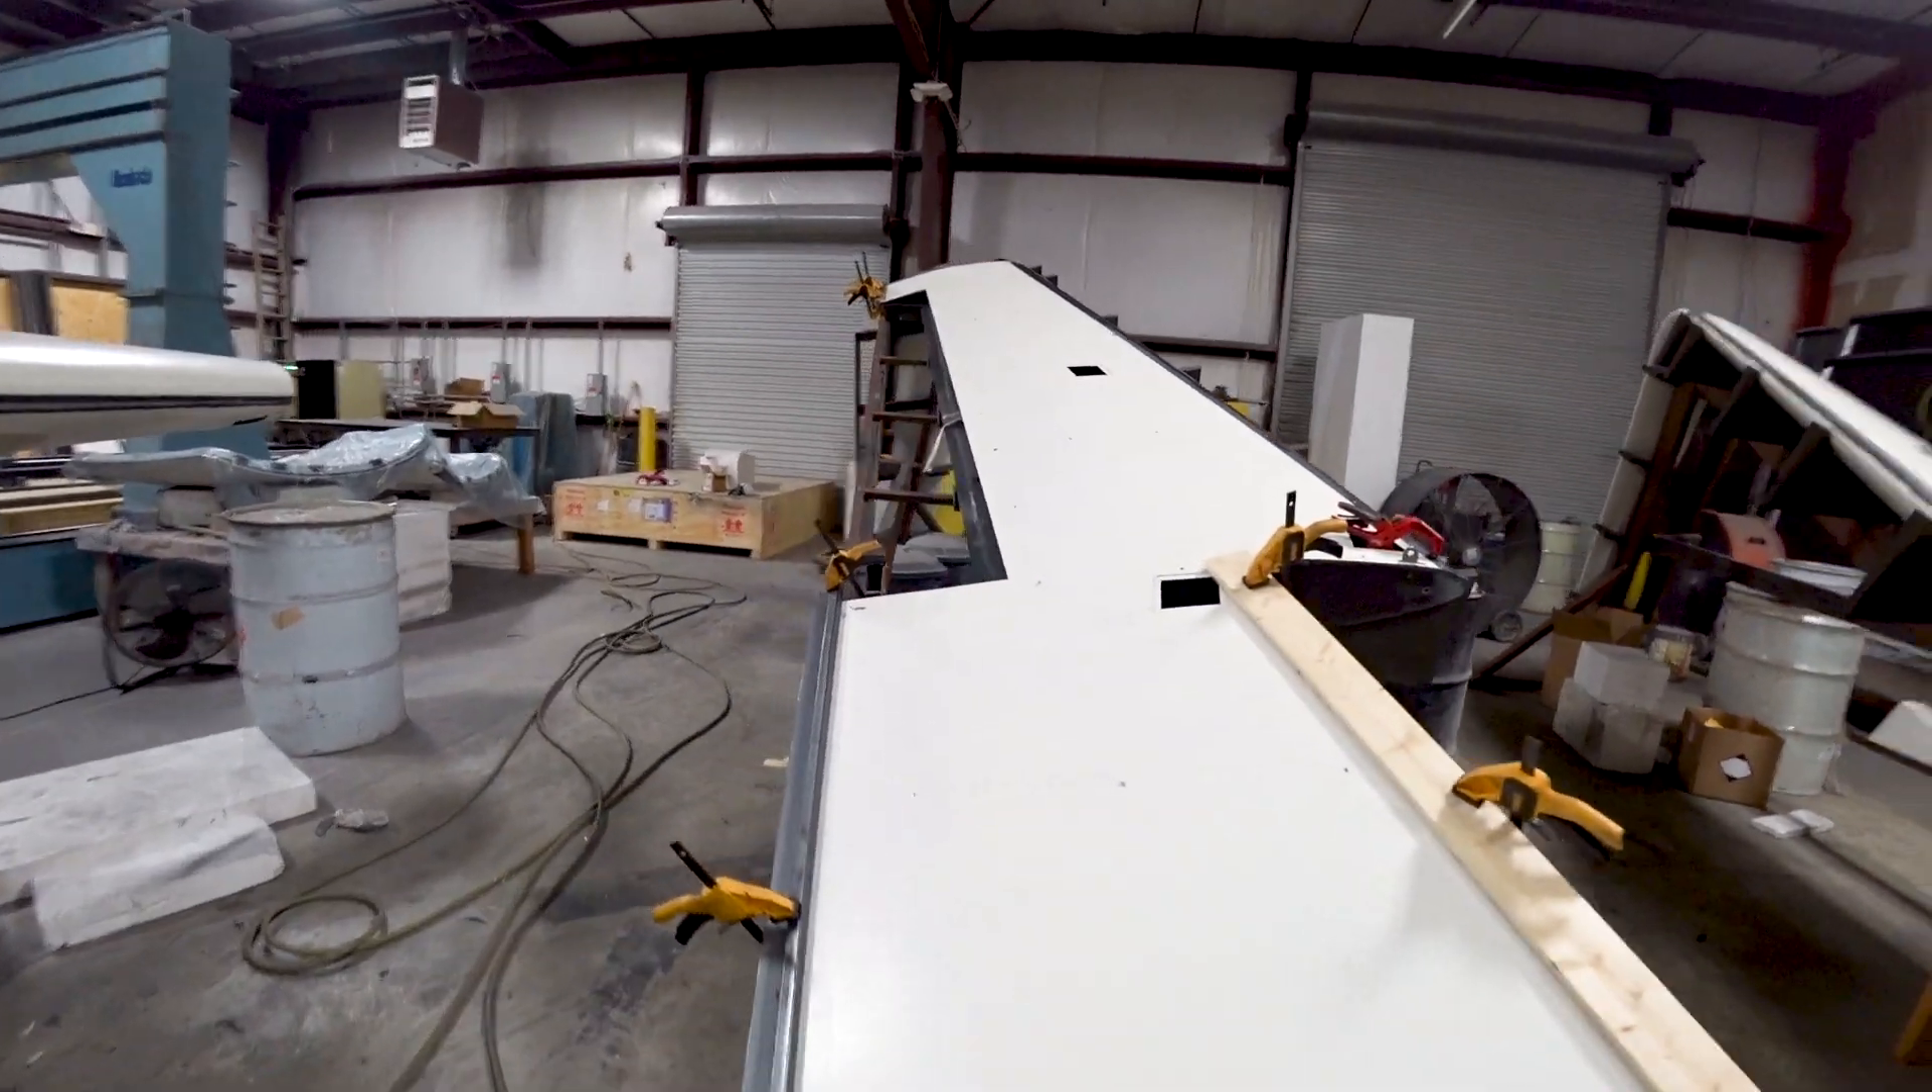They got that skin bonded on now and clamped in place.